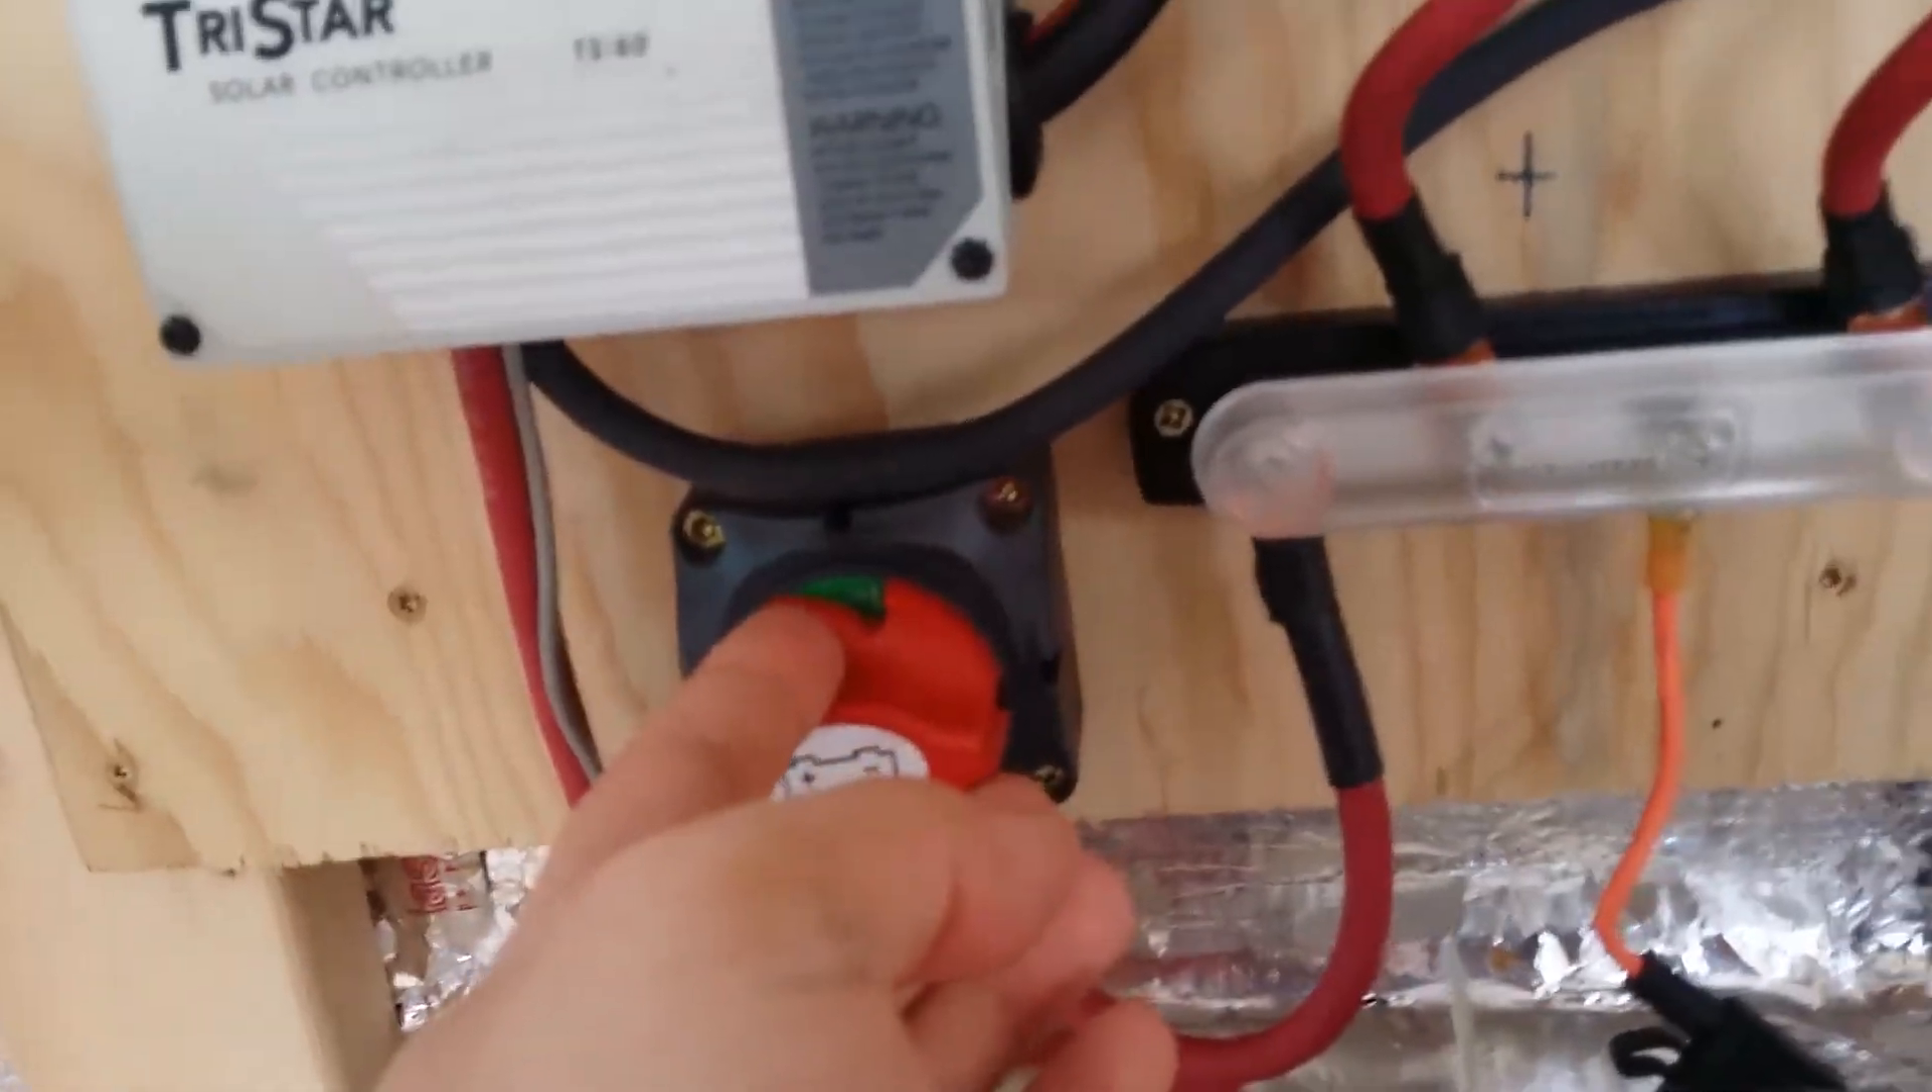So for starters I installed this battery disconnect here.